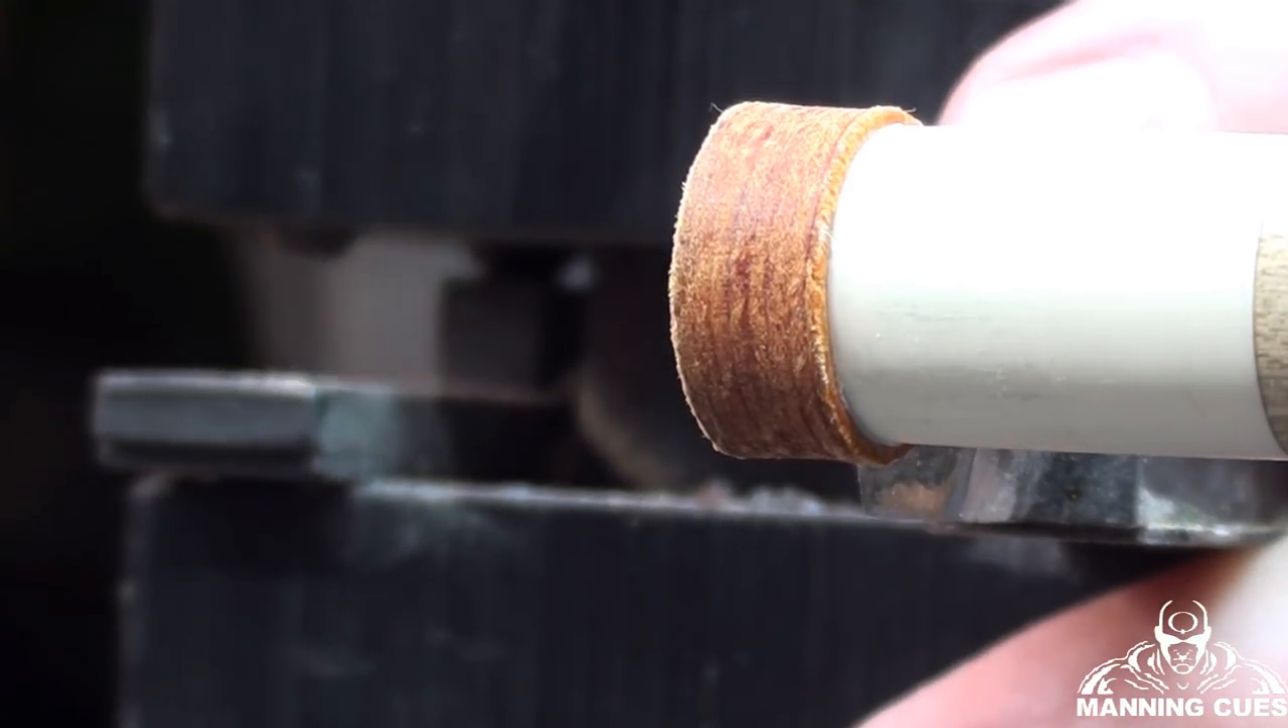So right now you can kind of see that the tip is bigger than the ferrule. And it is all the way around.